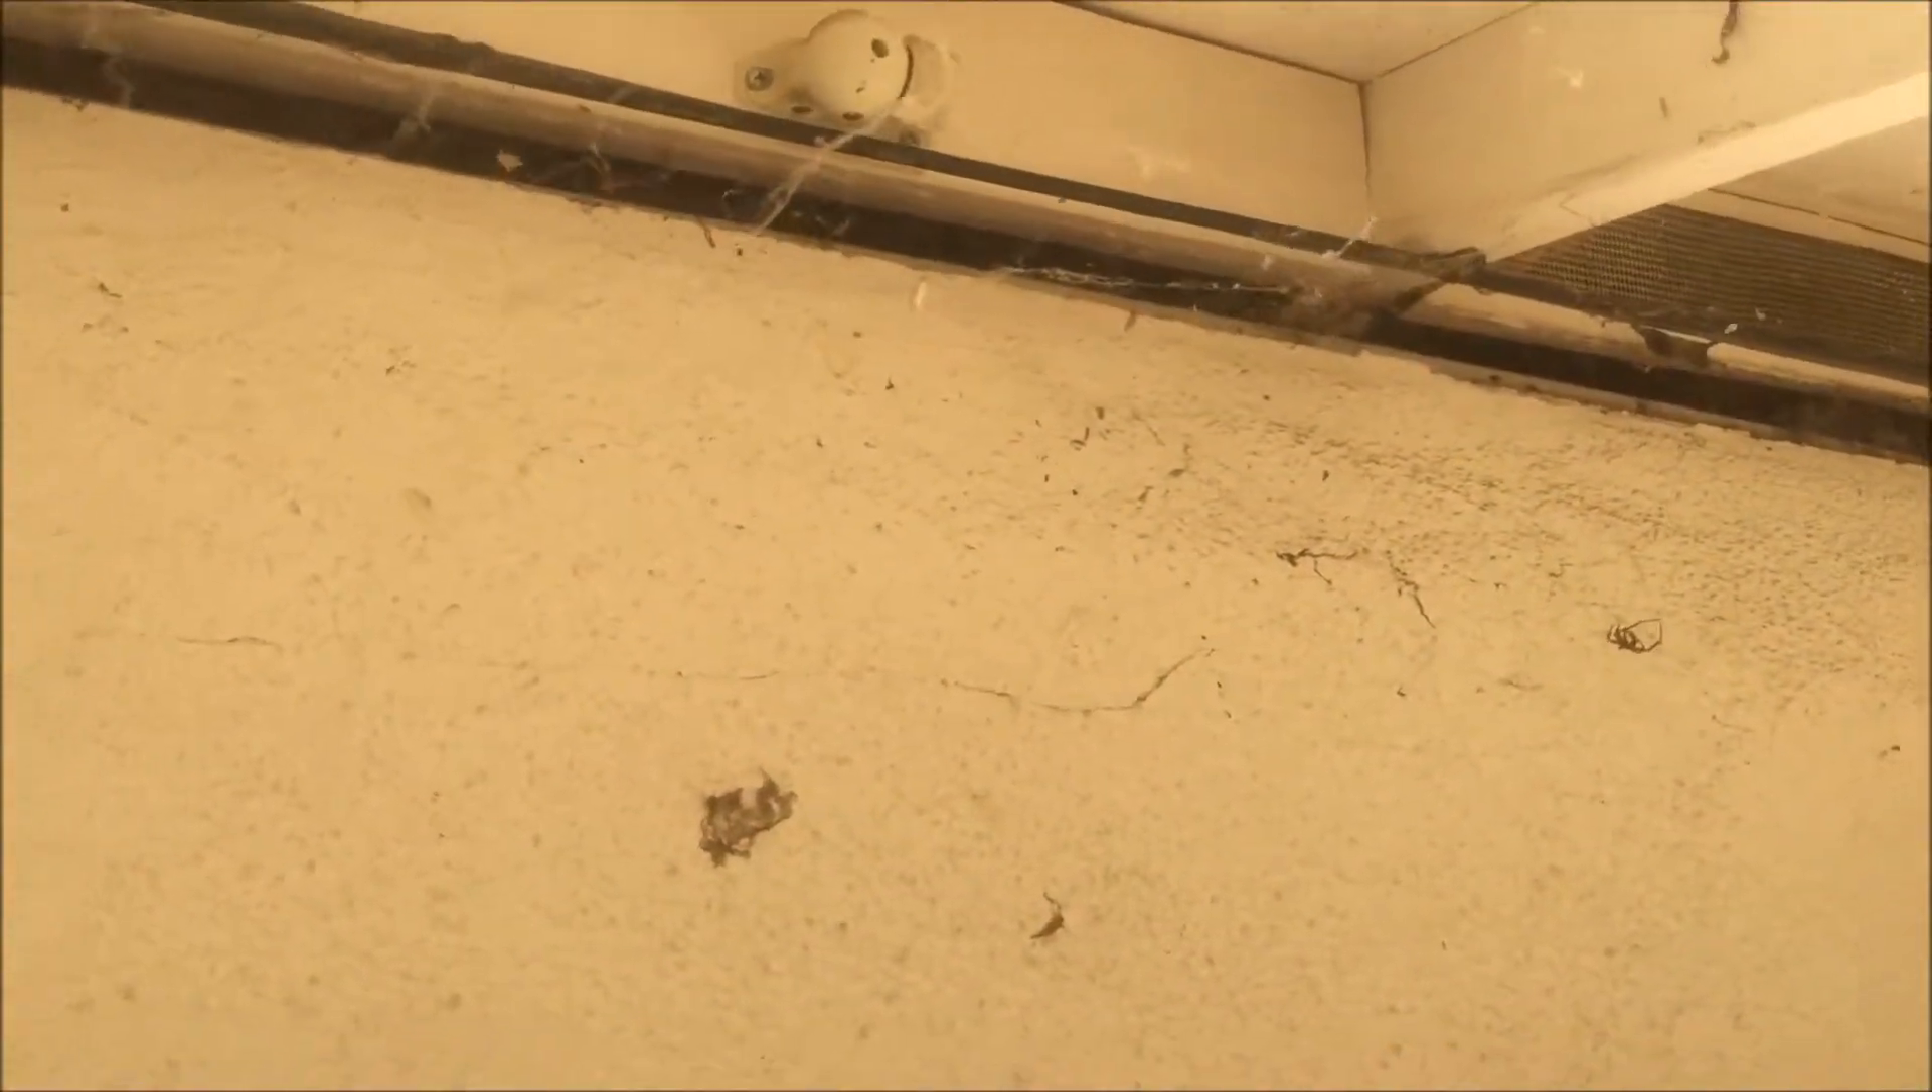There's a big gap between the roof line and the siding. Stucco siding. I don't know if you can see that. It's a little more prominent right here. Along with some cracking in the stucco.